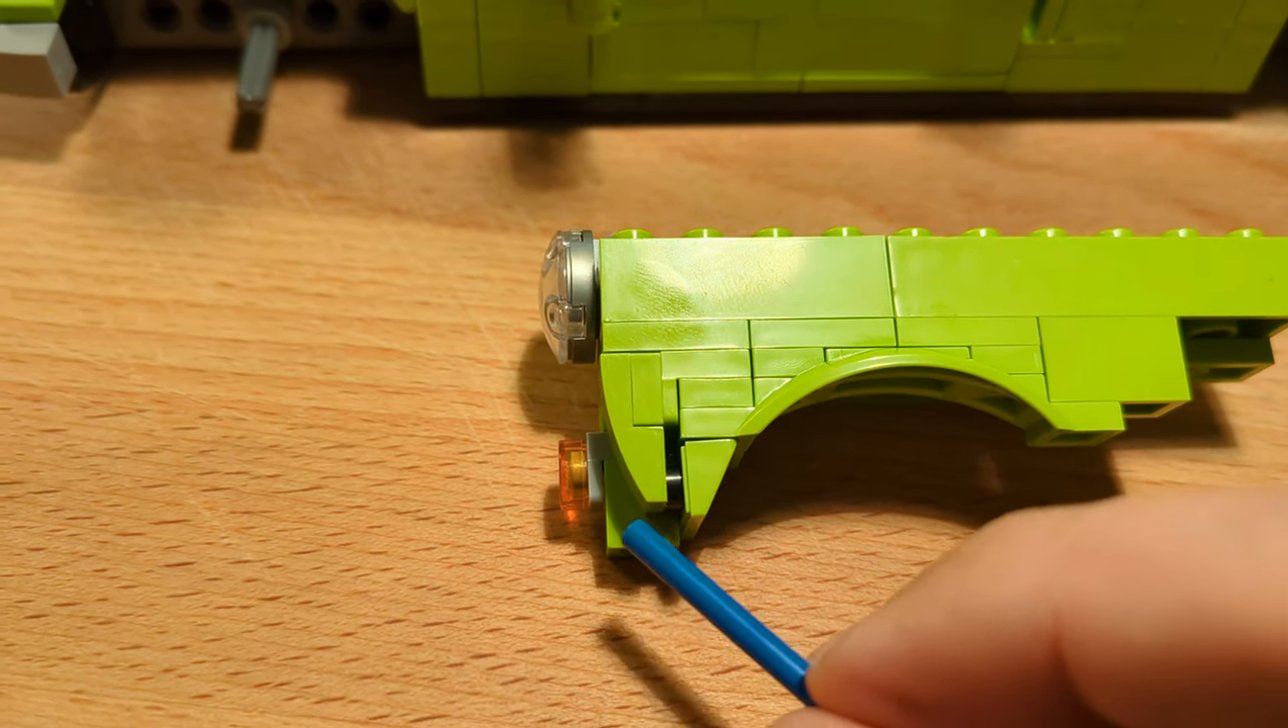Step 195. I have completed the first wing and when you have a look at it you will notice this gap gap here.